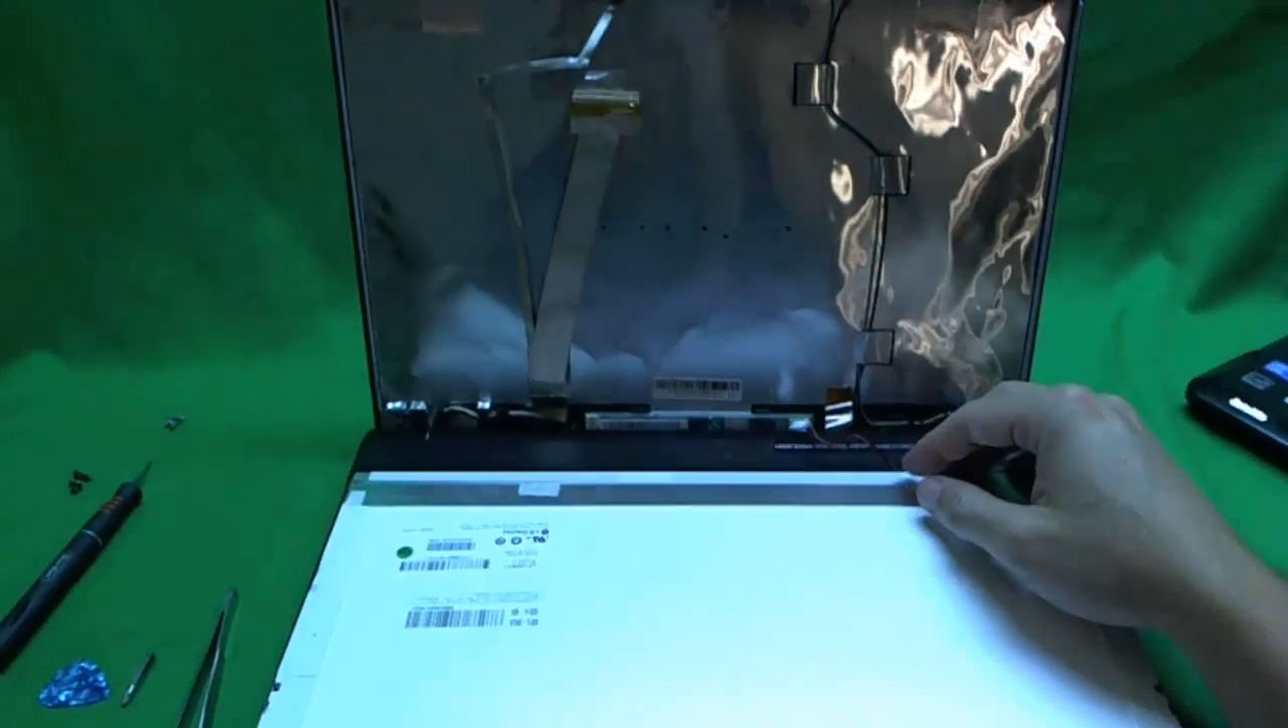And the screen is finally free.